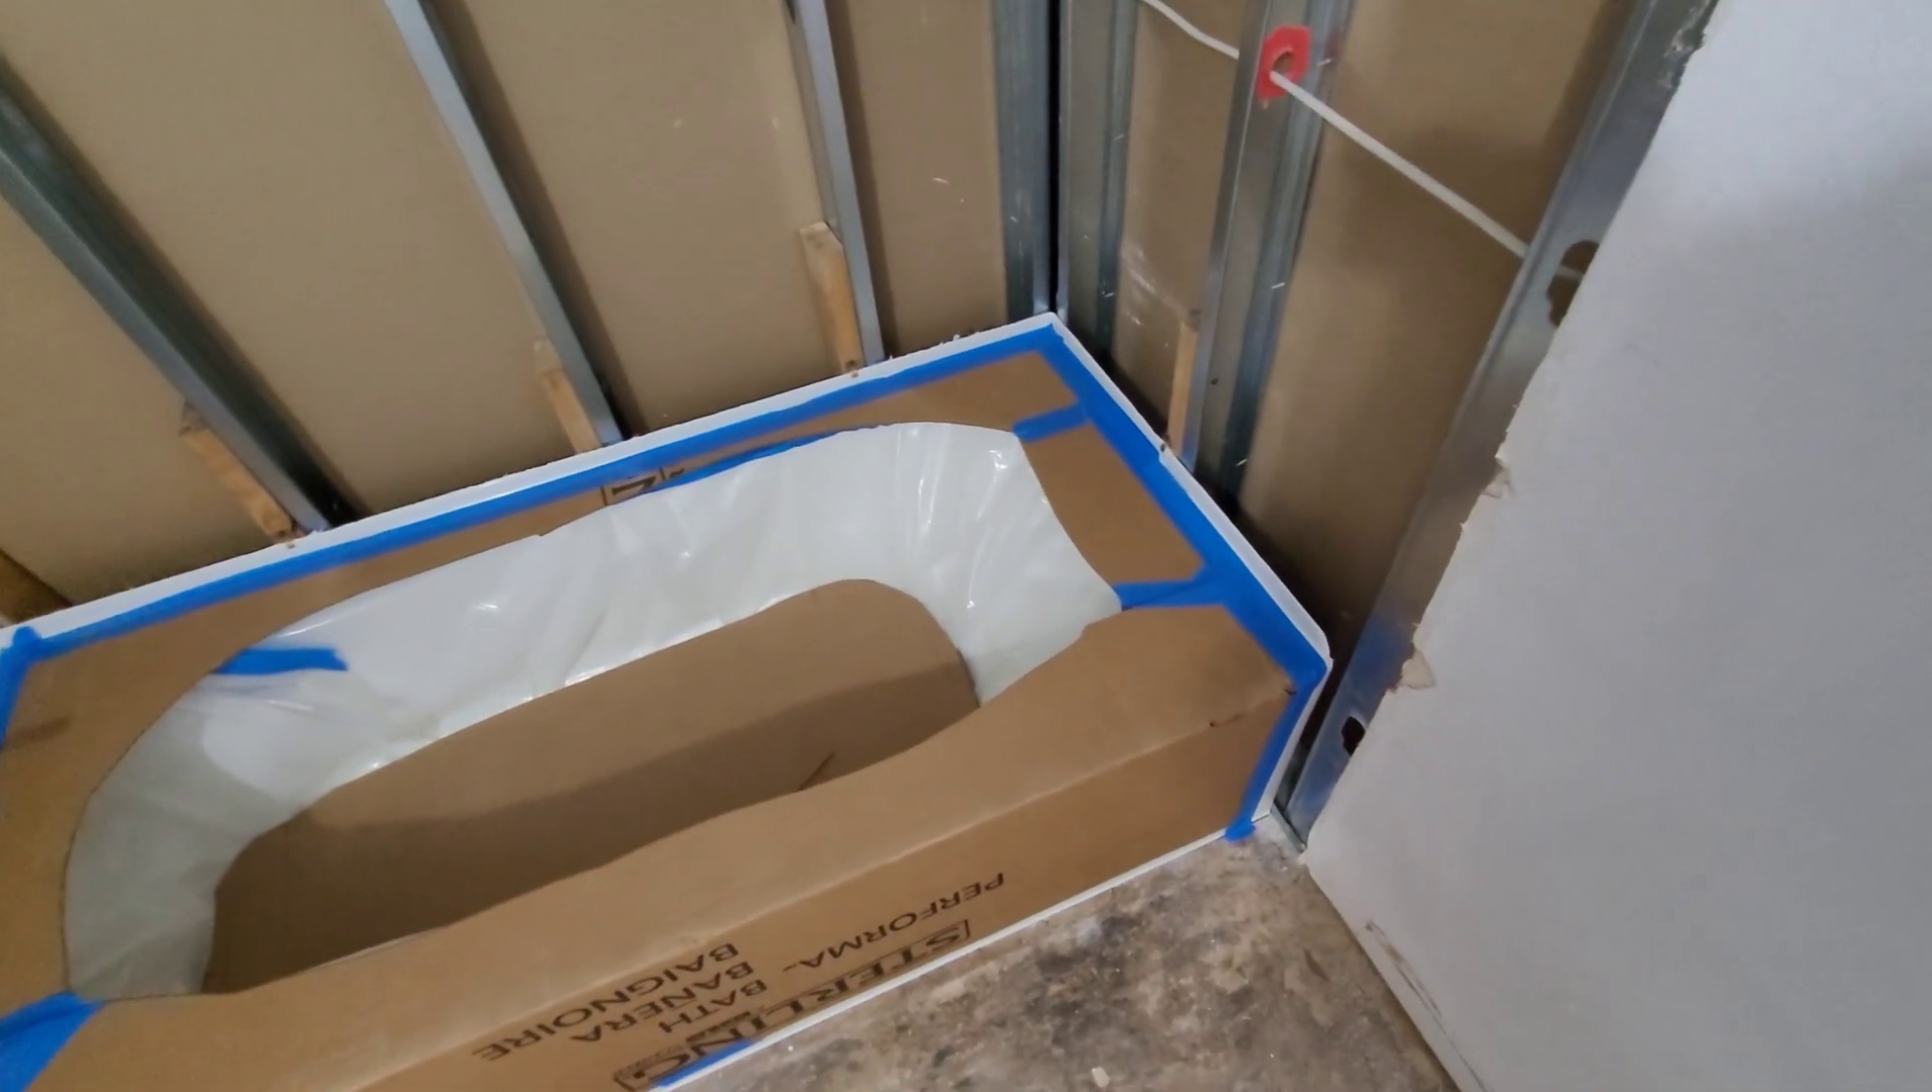The tub is already installed and i tape it up.